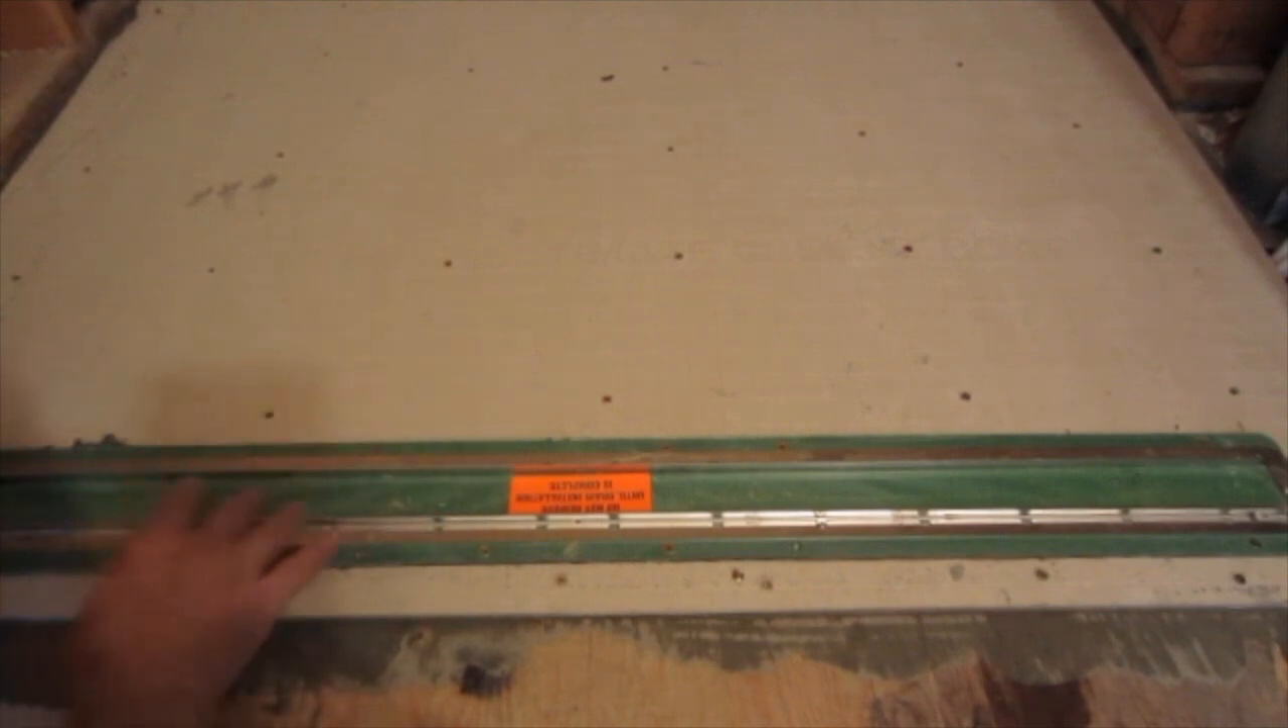So I have the quarter inch backer board in place. I set it with thinset in a quarter by quarter inch trowel.